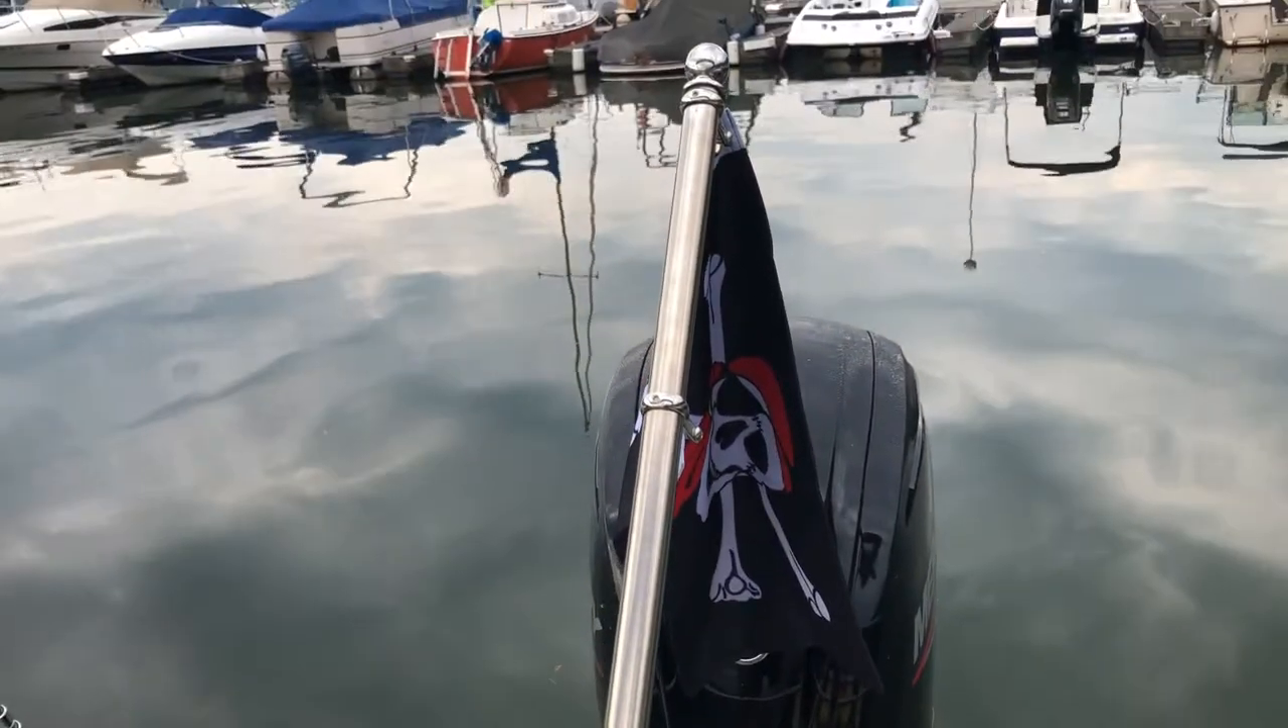Here's the flag all installed.